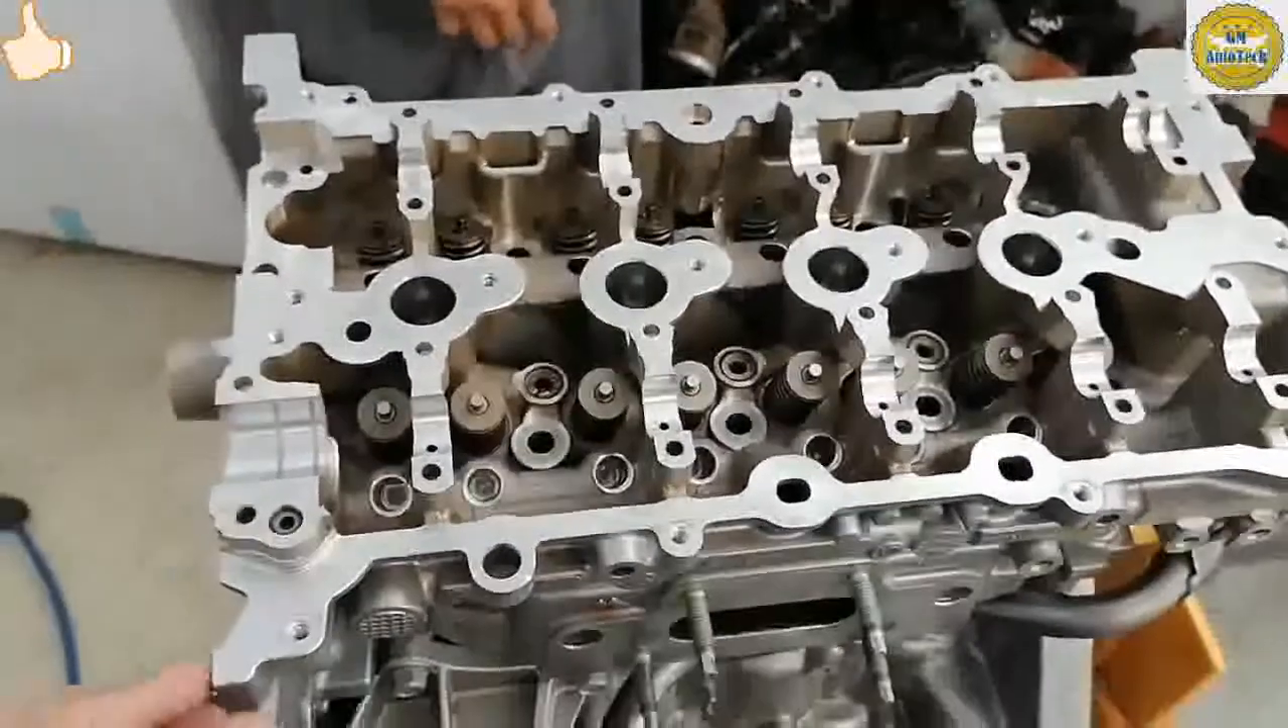Yan pinatong na po natin ating cylinder head.